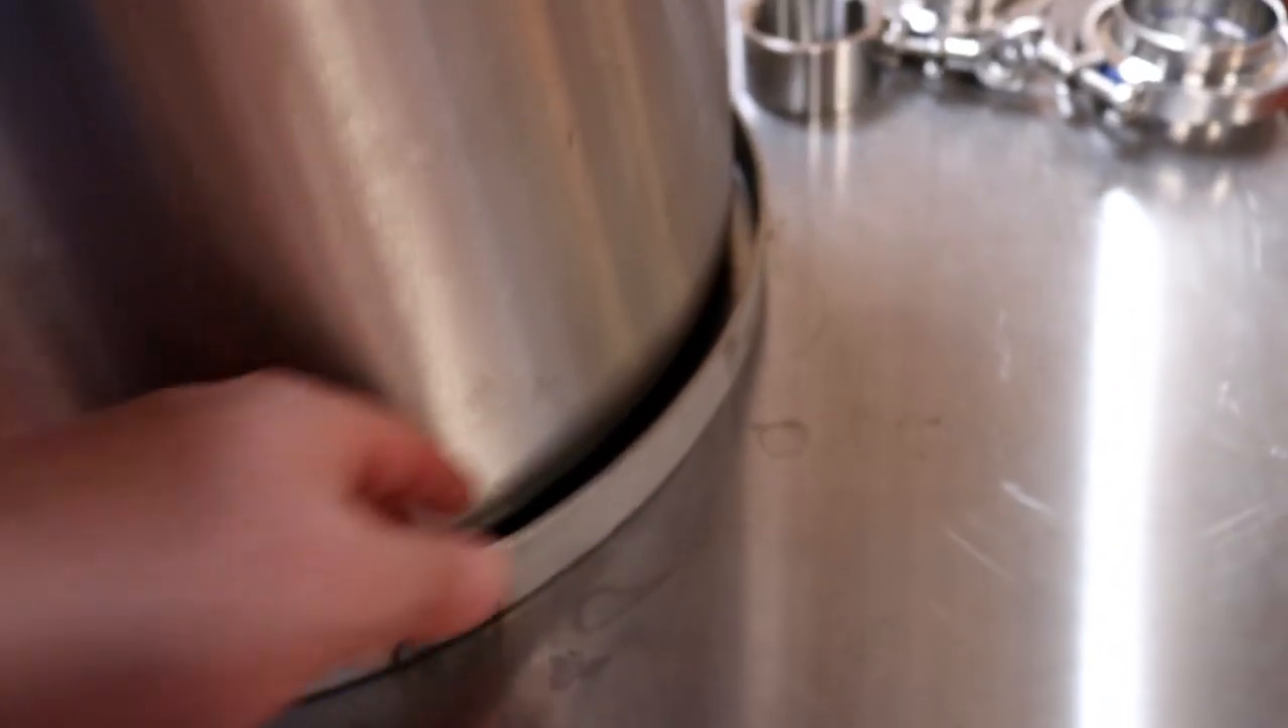So you see how there's a gap around the edge.